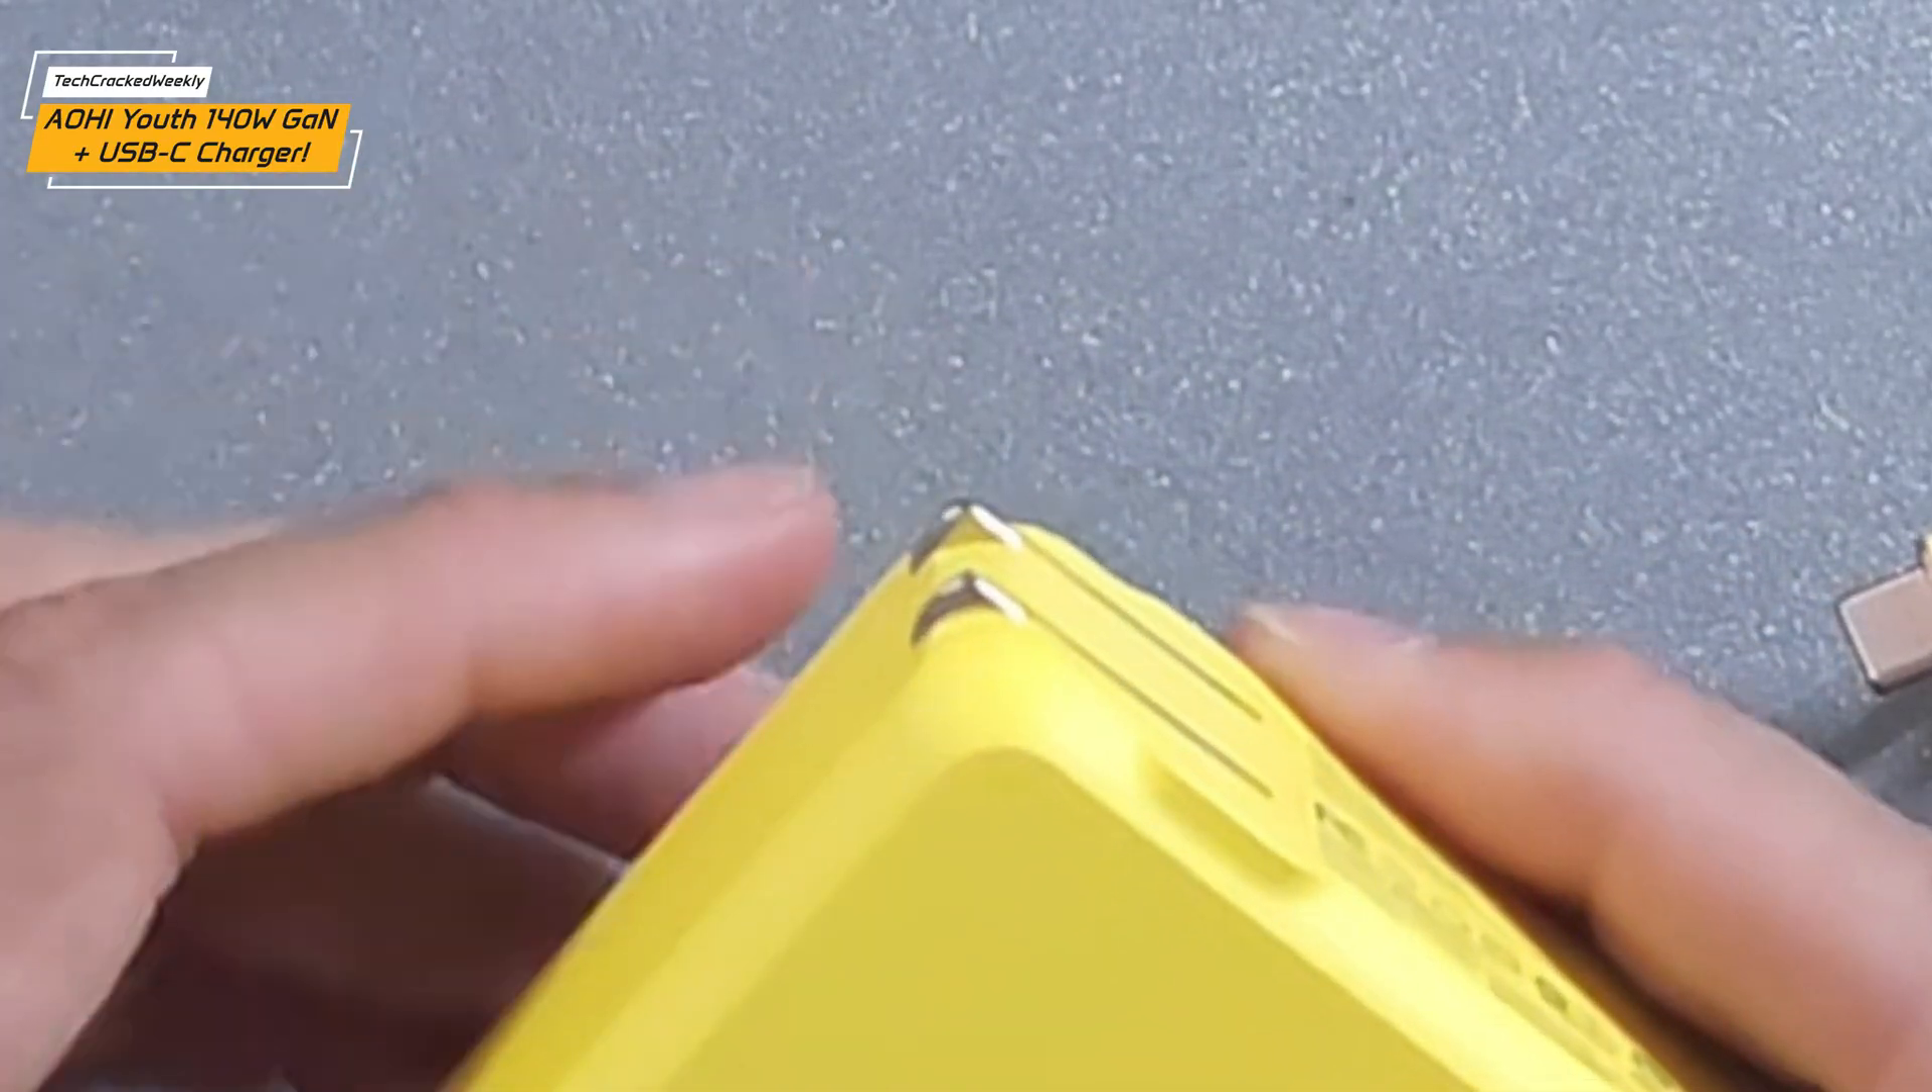Now you can see the prongs do stick out a little bit but still that's a lot better than having the prongs stick out completely if they were permanently fixed.